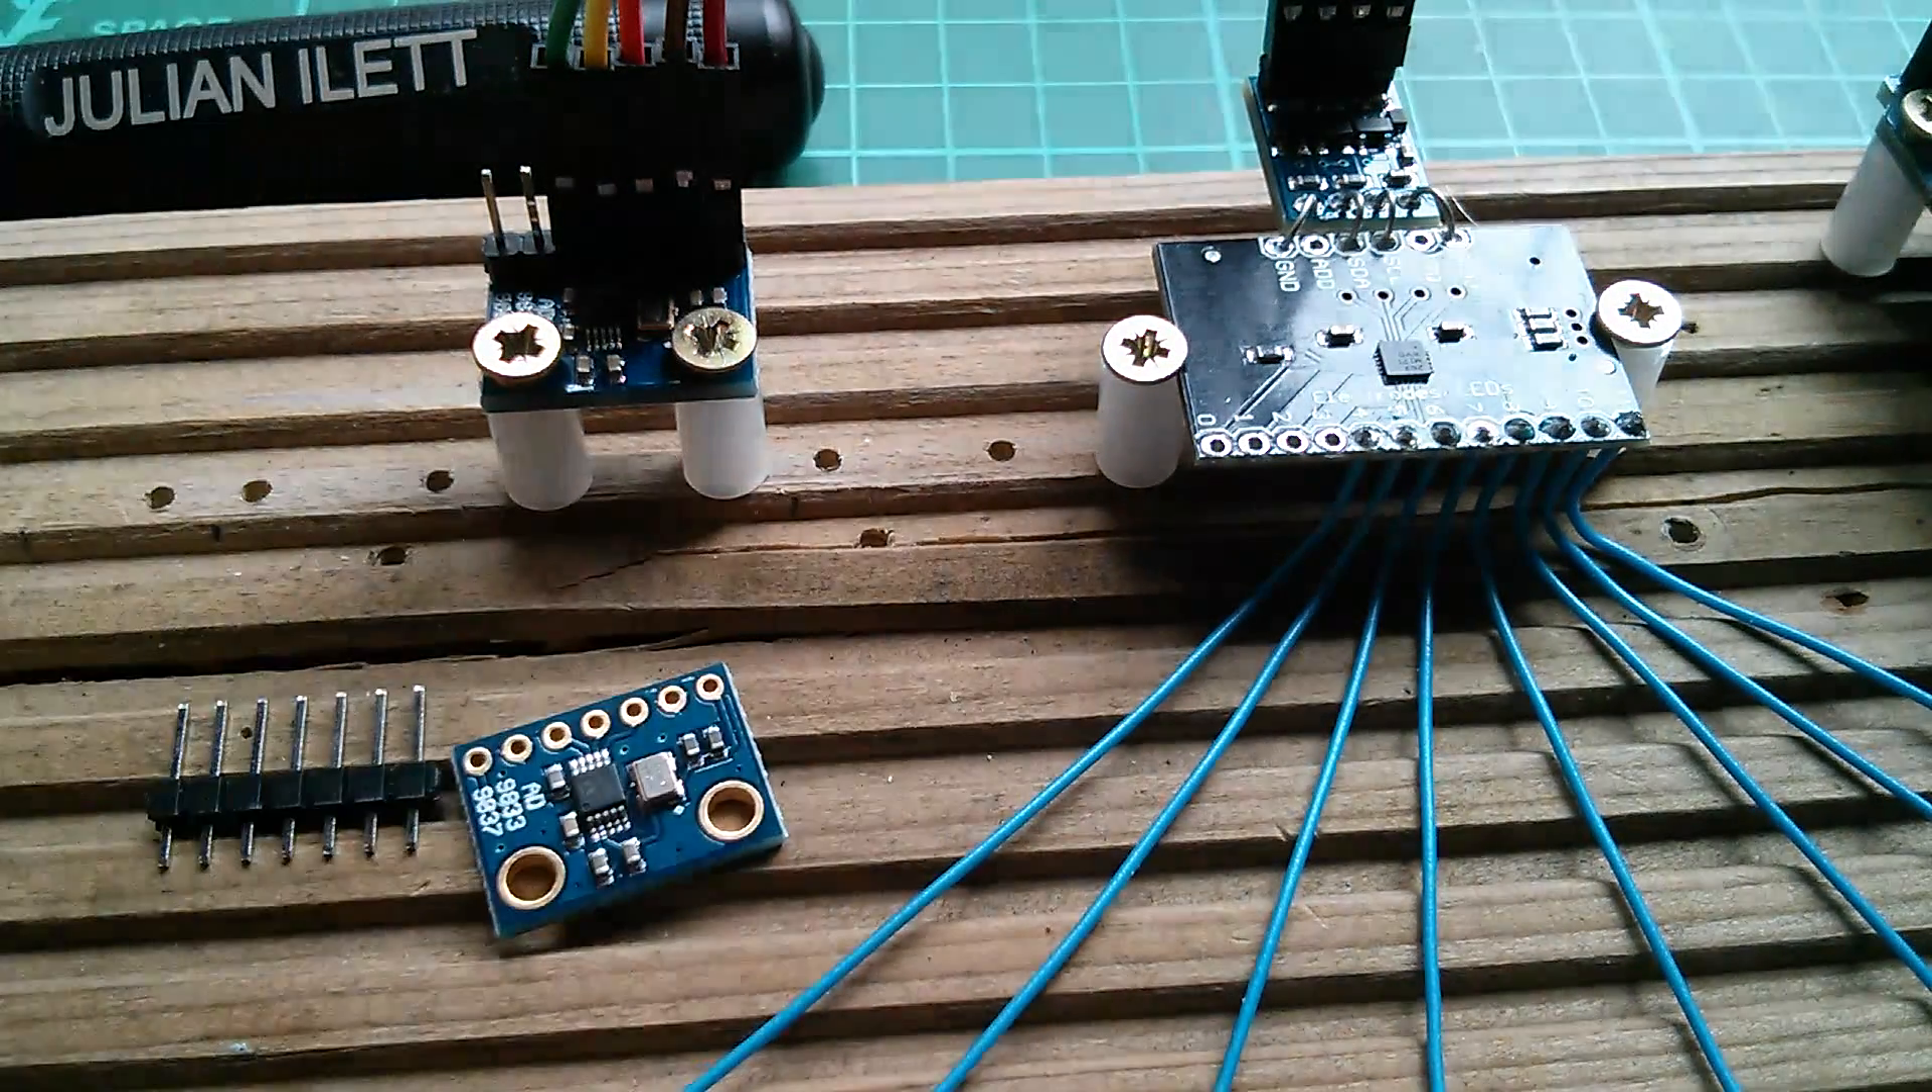The header pins are supplied but they're not soldered.